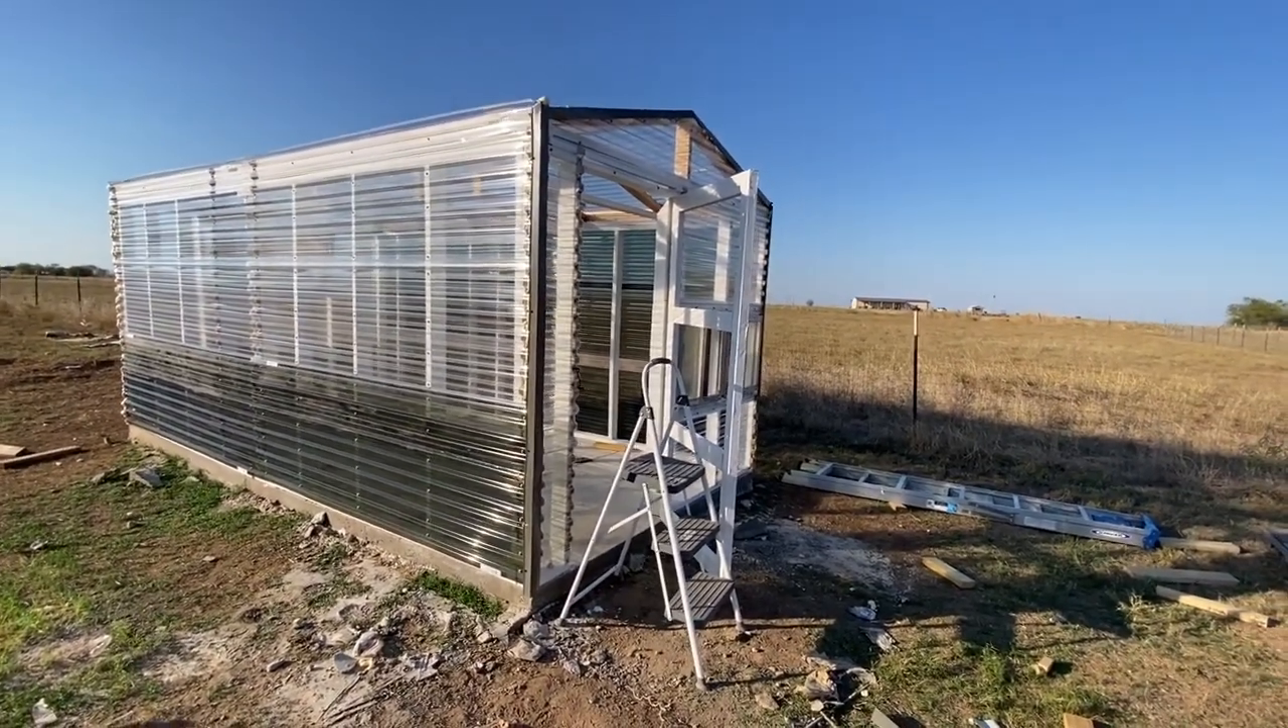Got the door on, just didn't get the panels on.